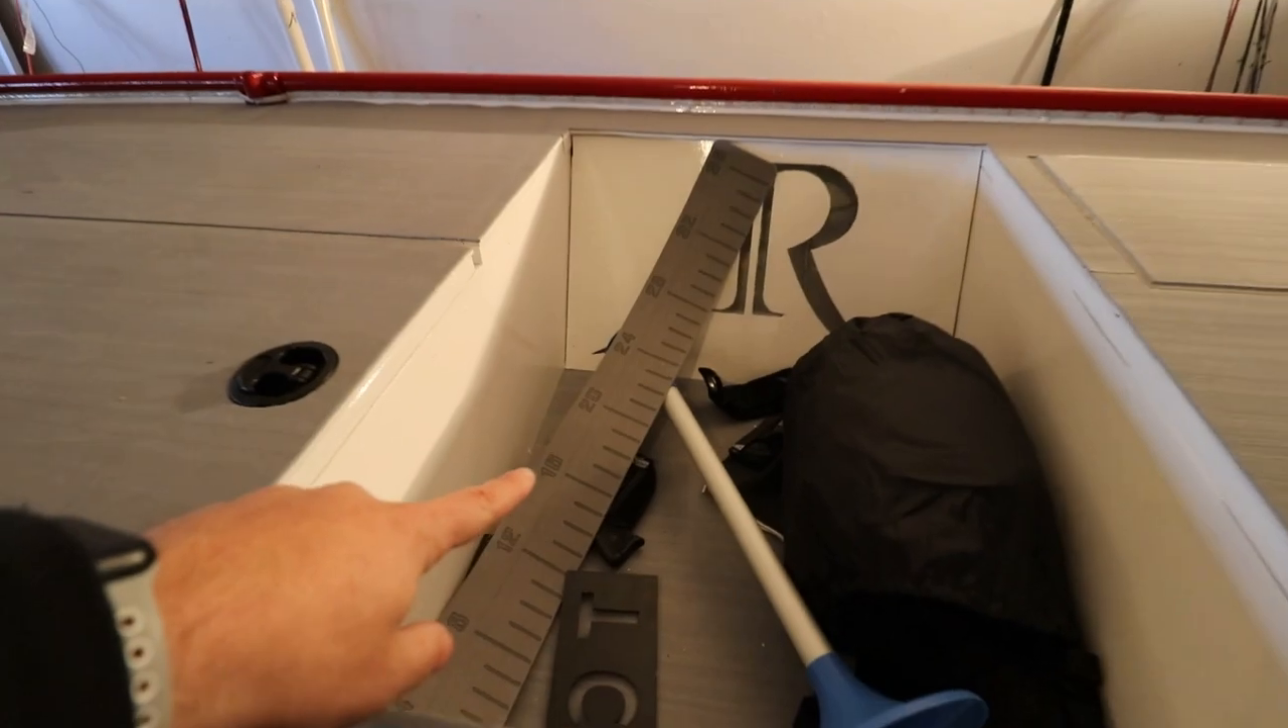I still need to add this sticker here with the ruler.